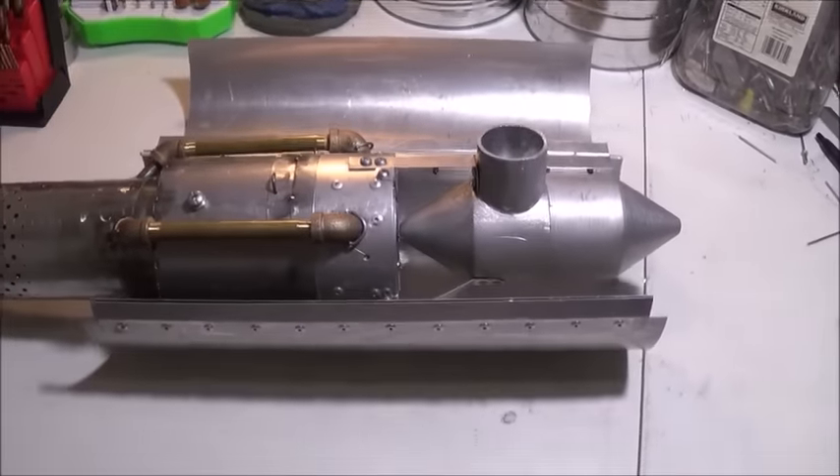So I have now a hinged two-part case for our engine here.